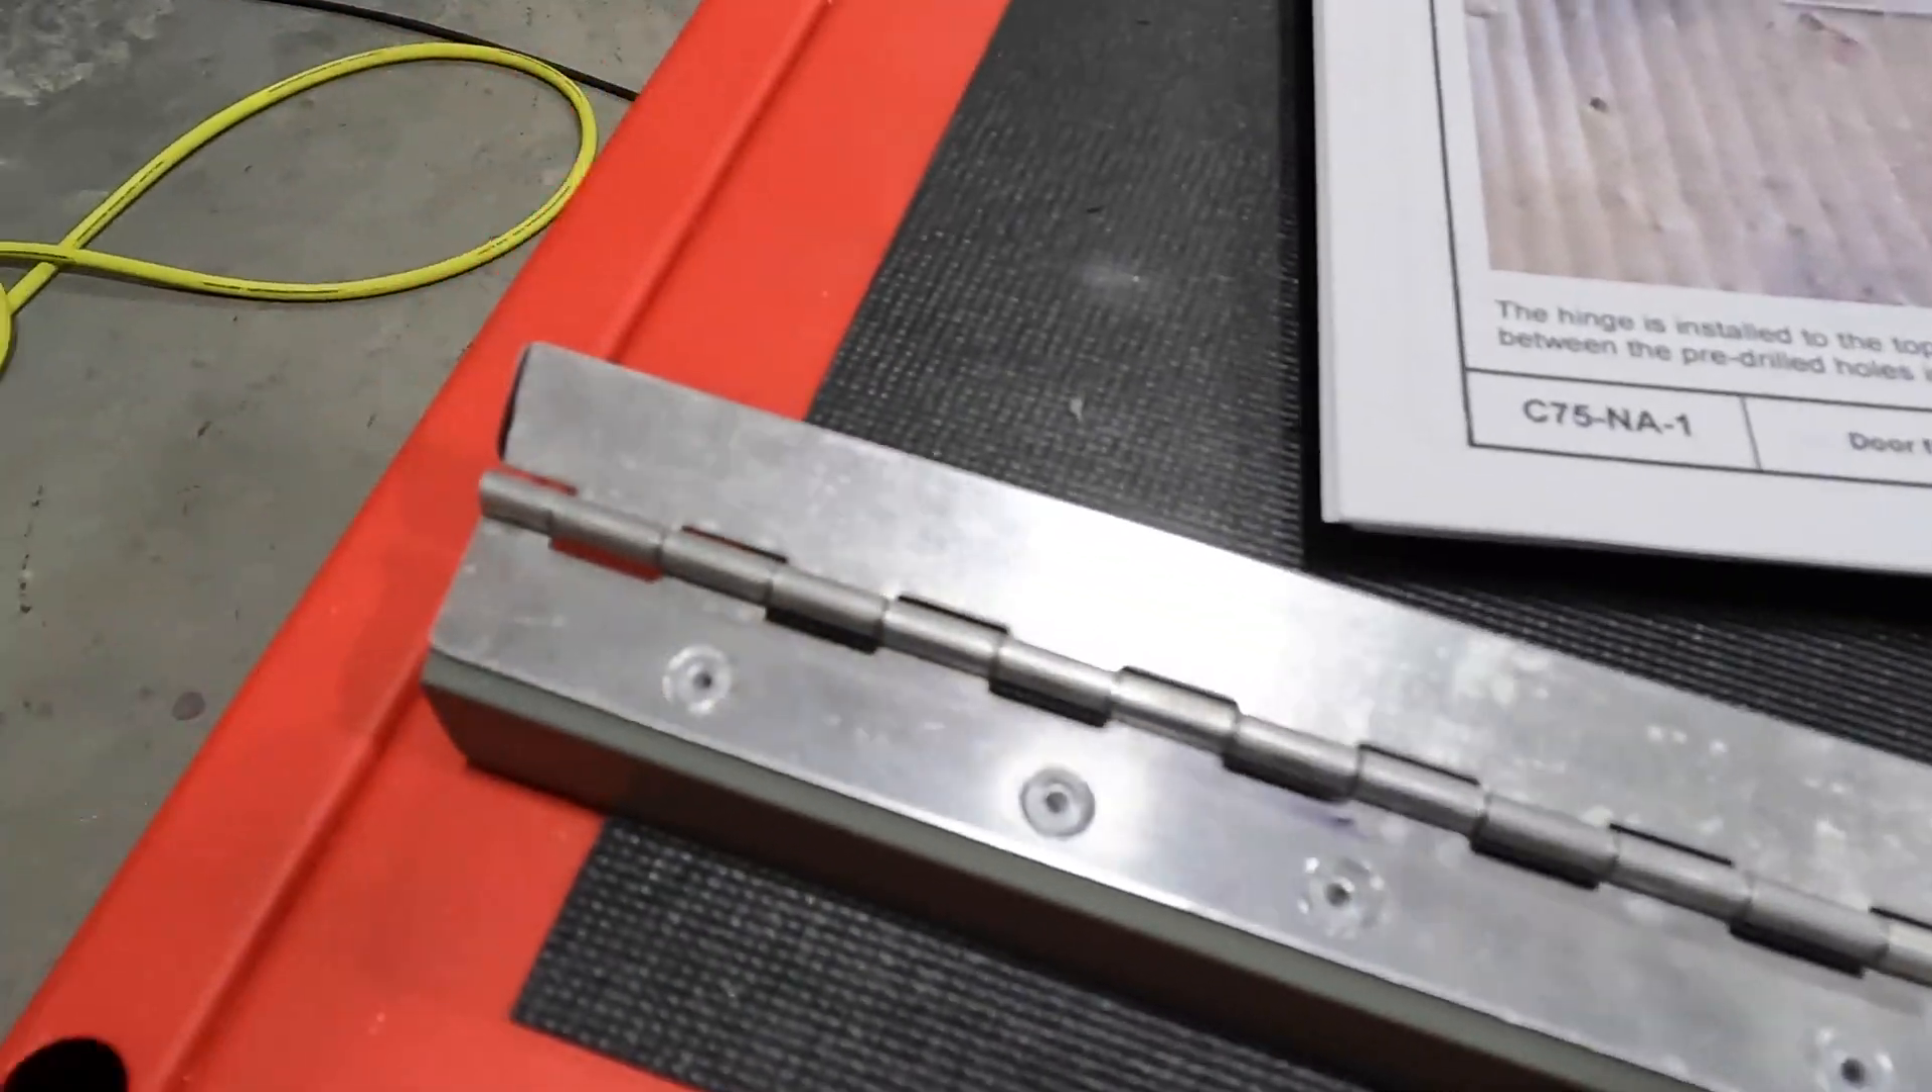And there is the final product guys. All the rivets are countersunk. Everything's in. We've got our hinges in there.